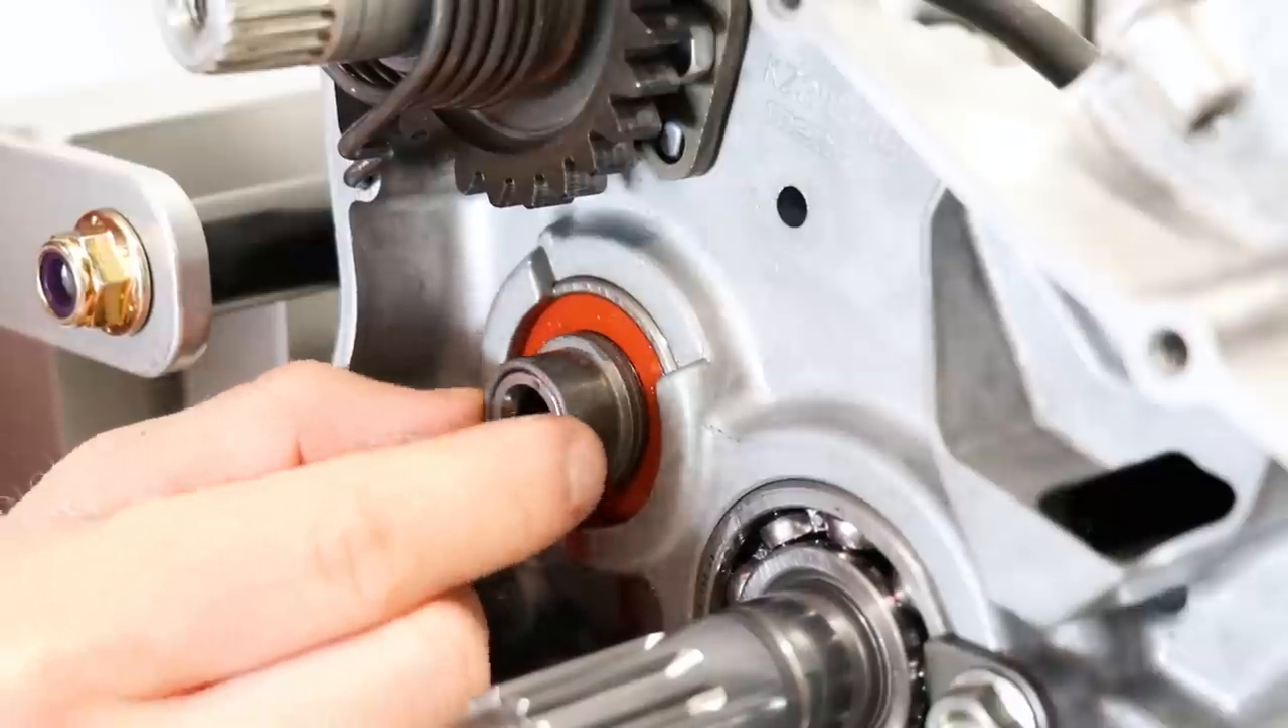I've got the little sleeve on.